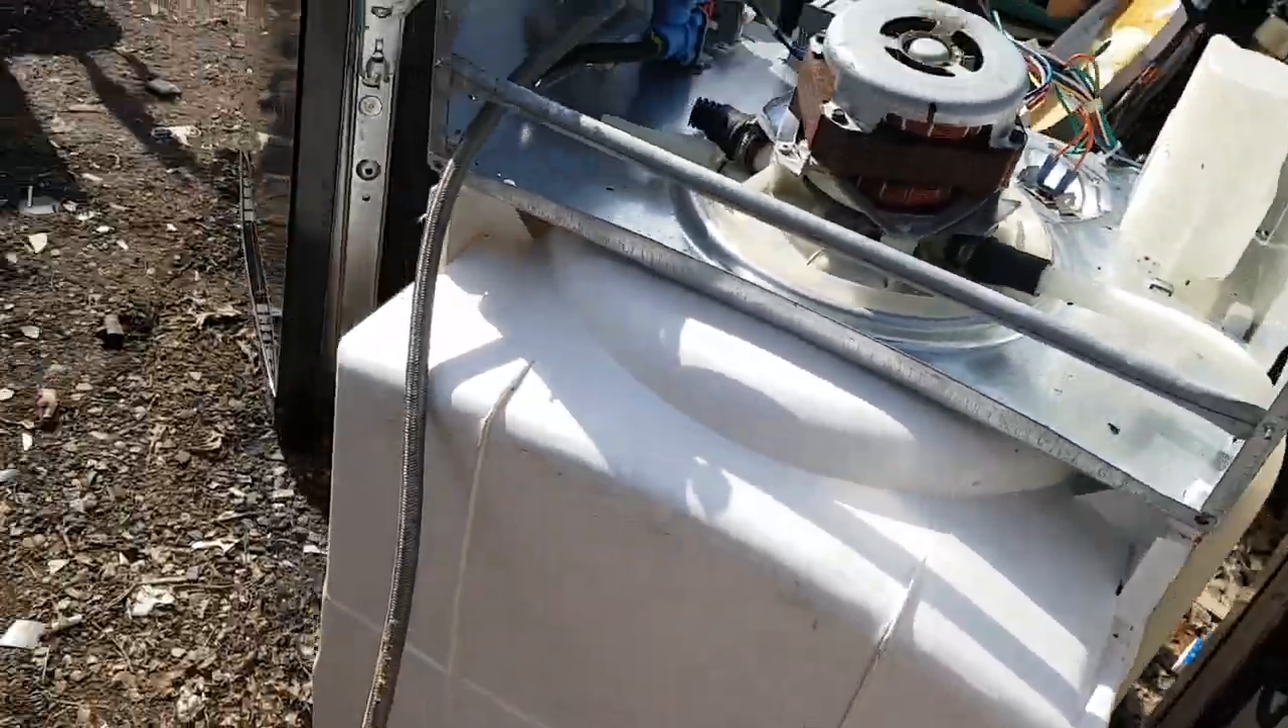Ok all I got to do is pull the motor out of the bottom yet.